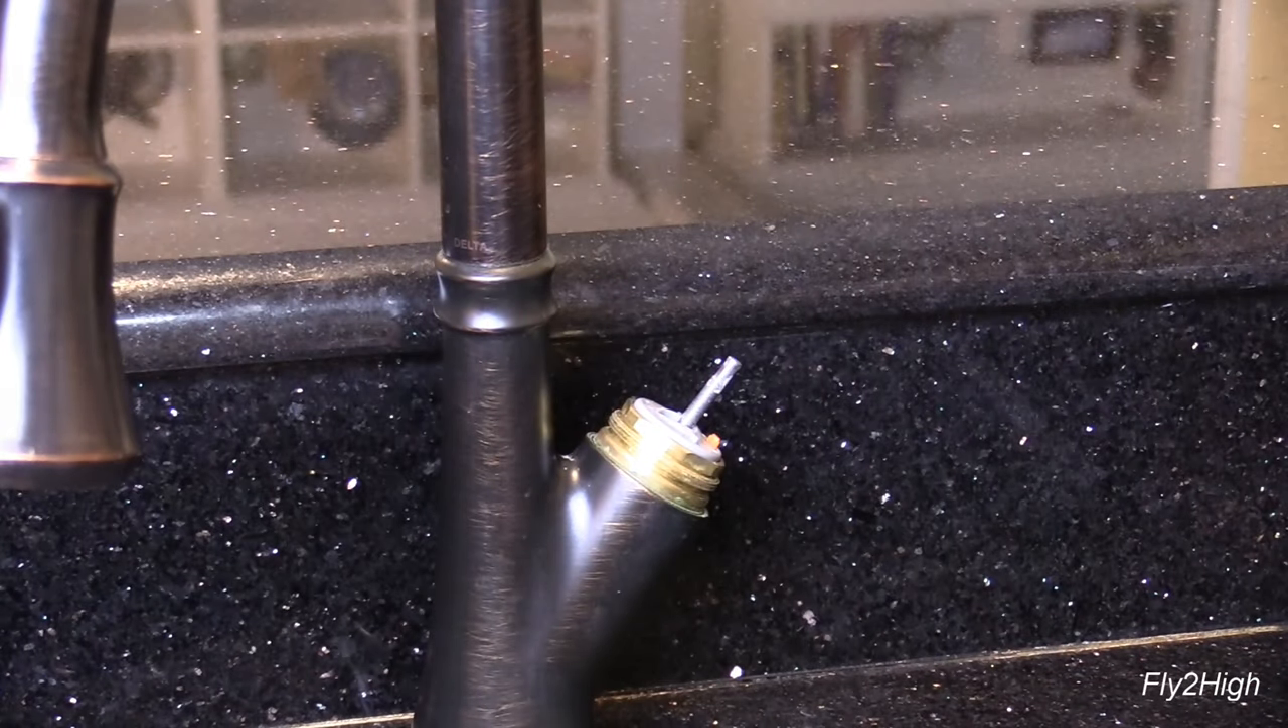The top of the valve body is now exposed.